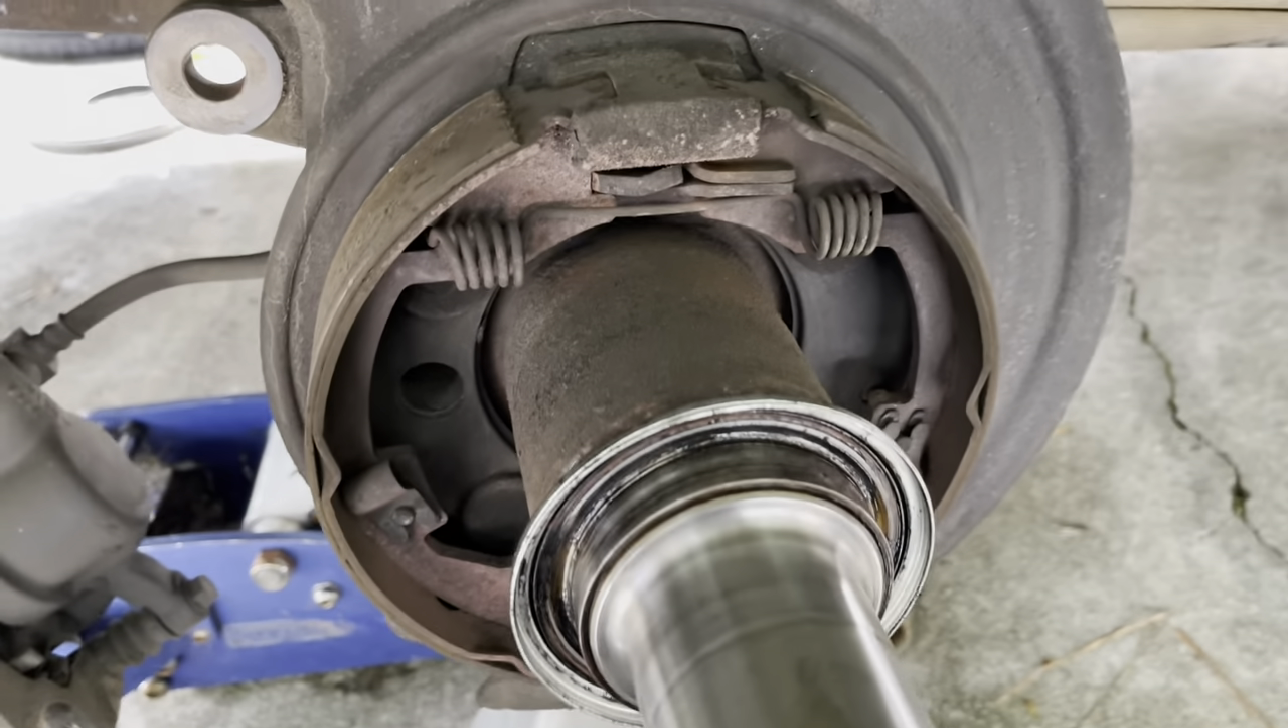All right at this point you have the hub rotor assembly off.